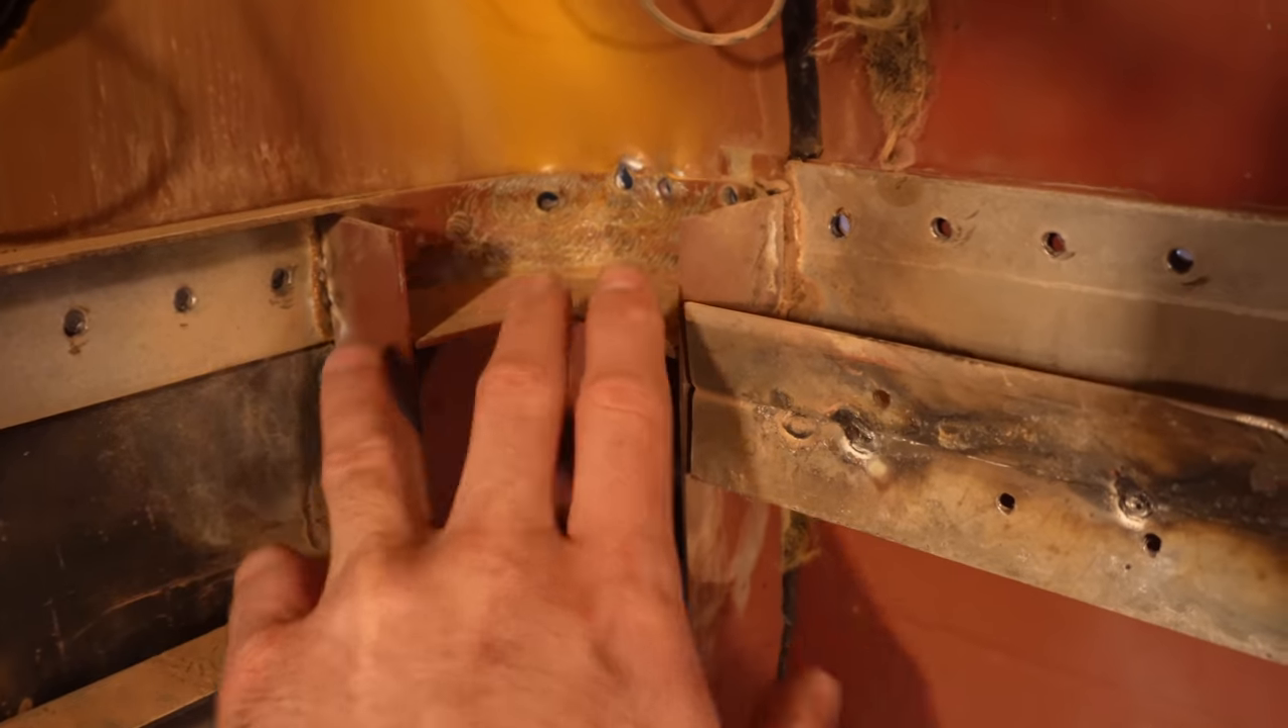And so this part of the bus will be going up and we've popped all these rivets across here.